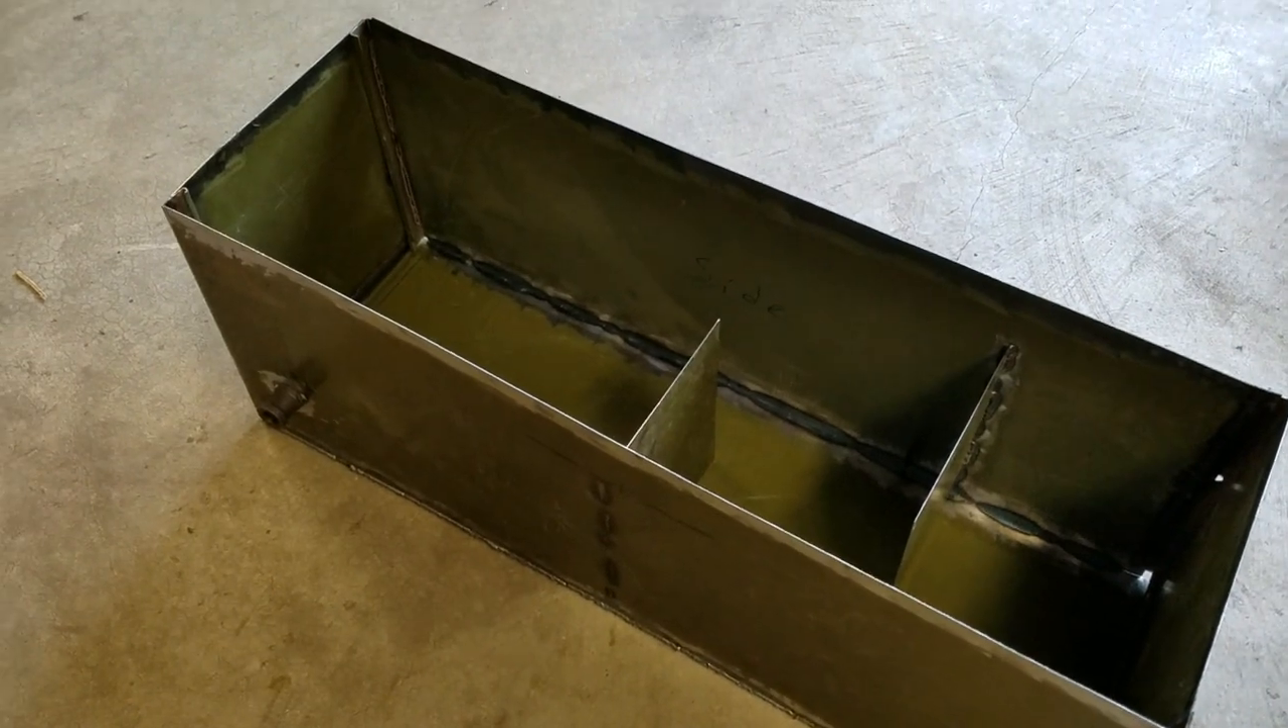As you can see I don't have the top welded on yet.